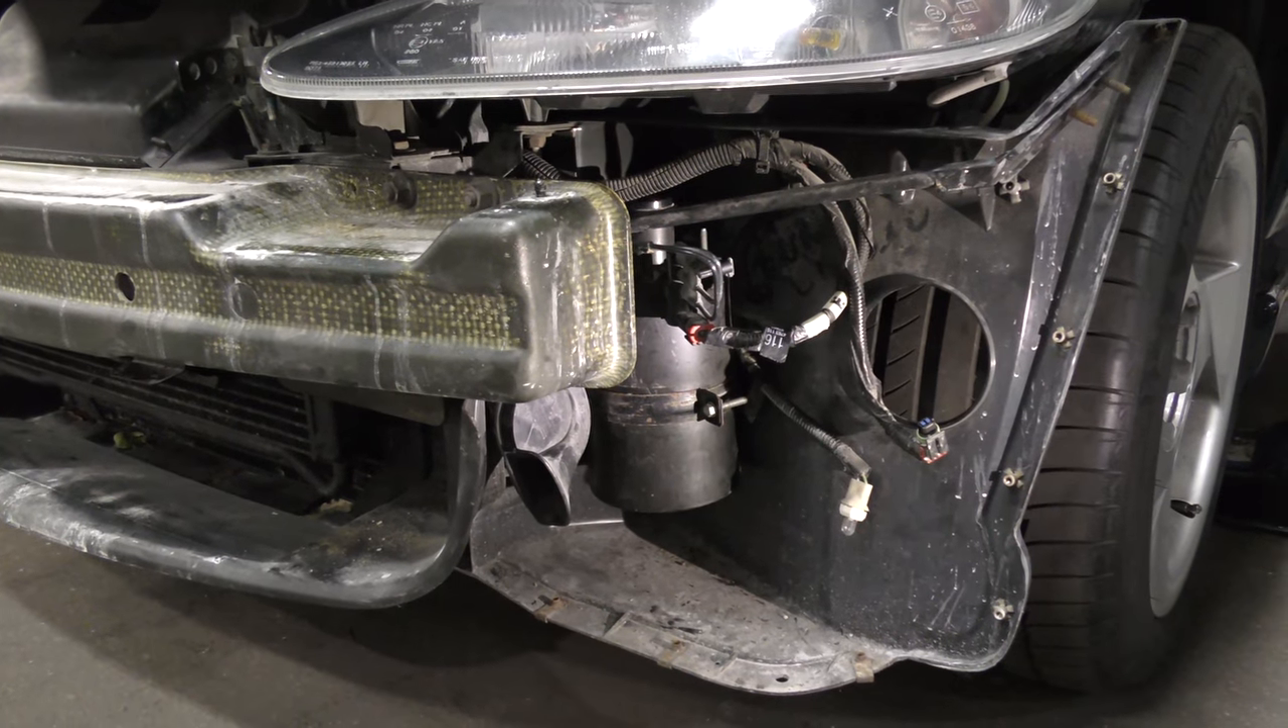And as you can see, we had to pull the whole bumper off.